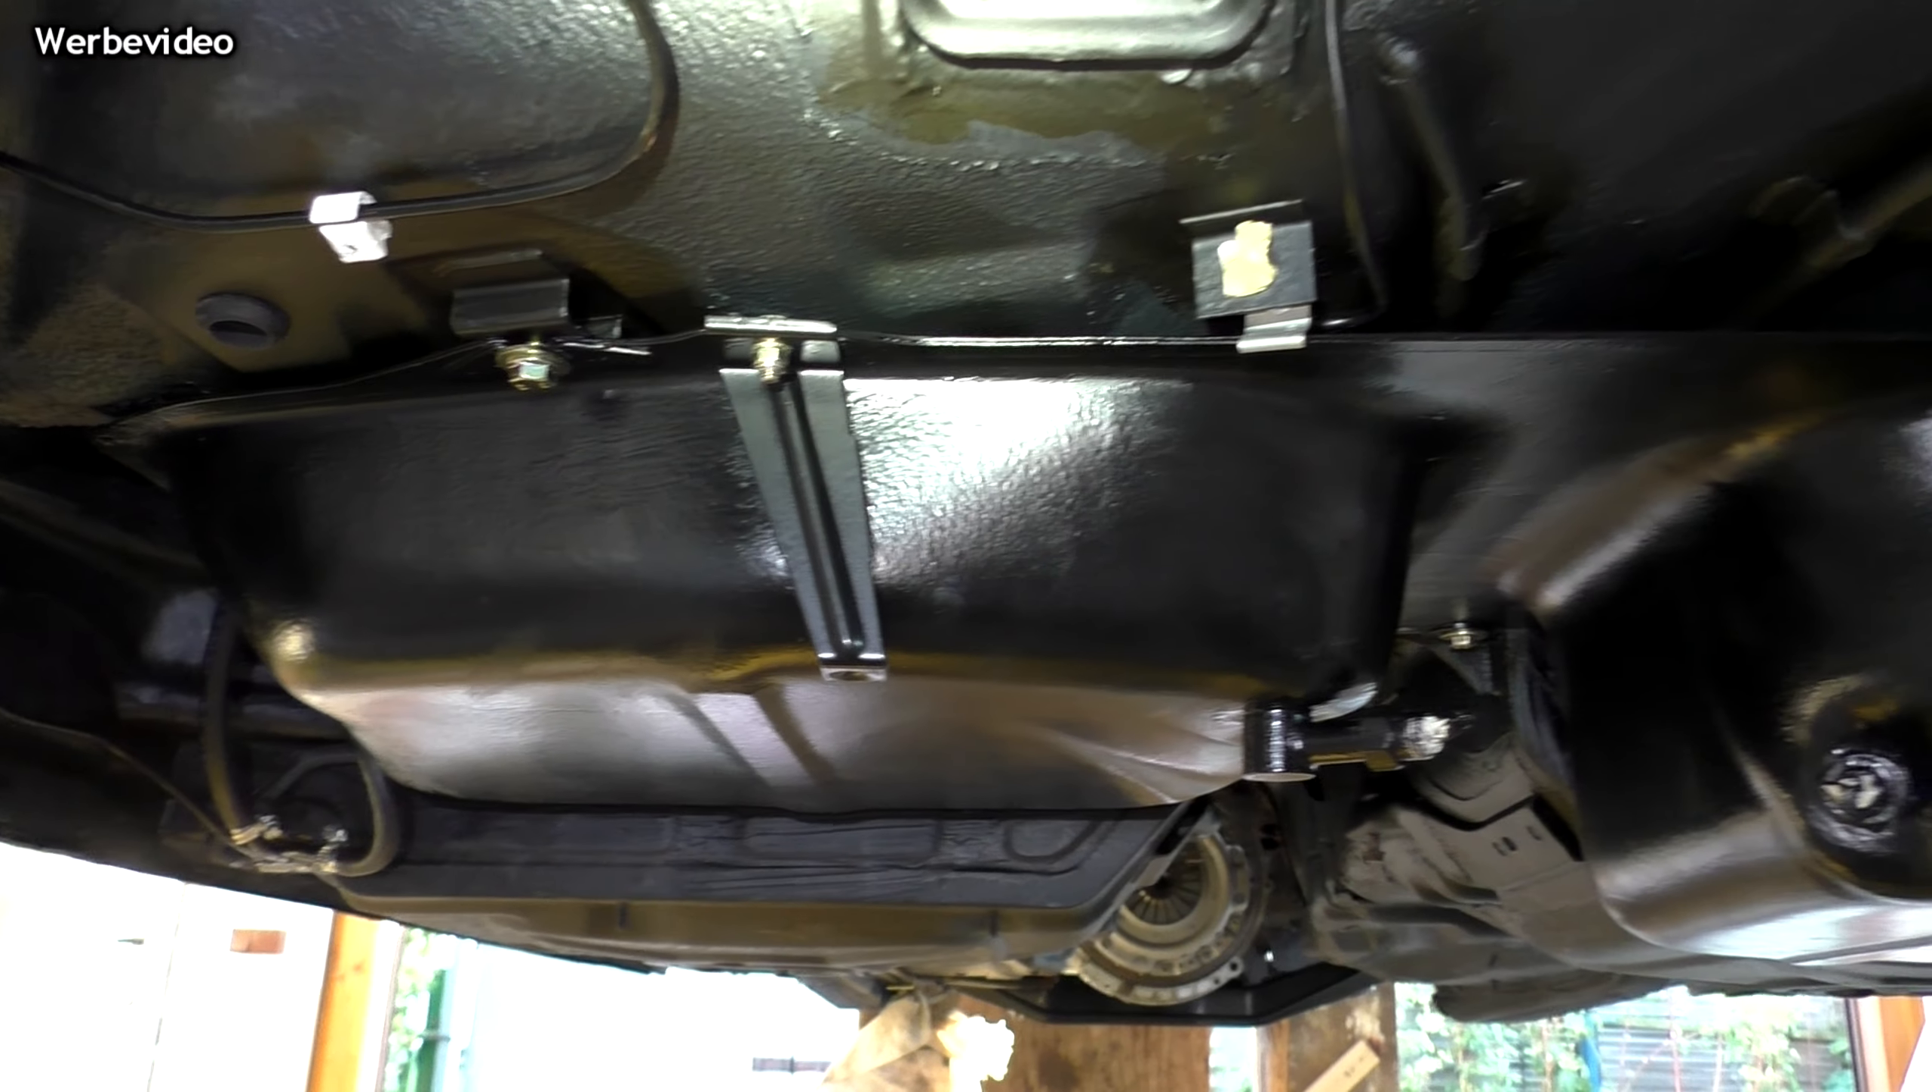Tank ist drin. Den habe ich jetzt komplett einmal untergehievt.